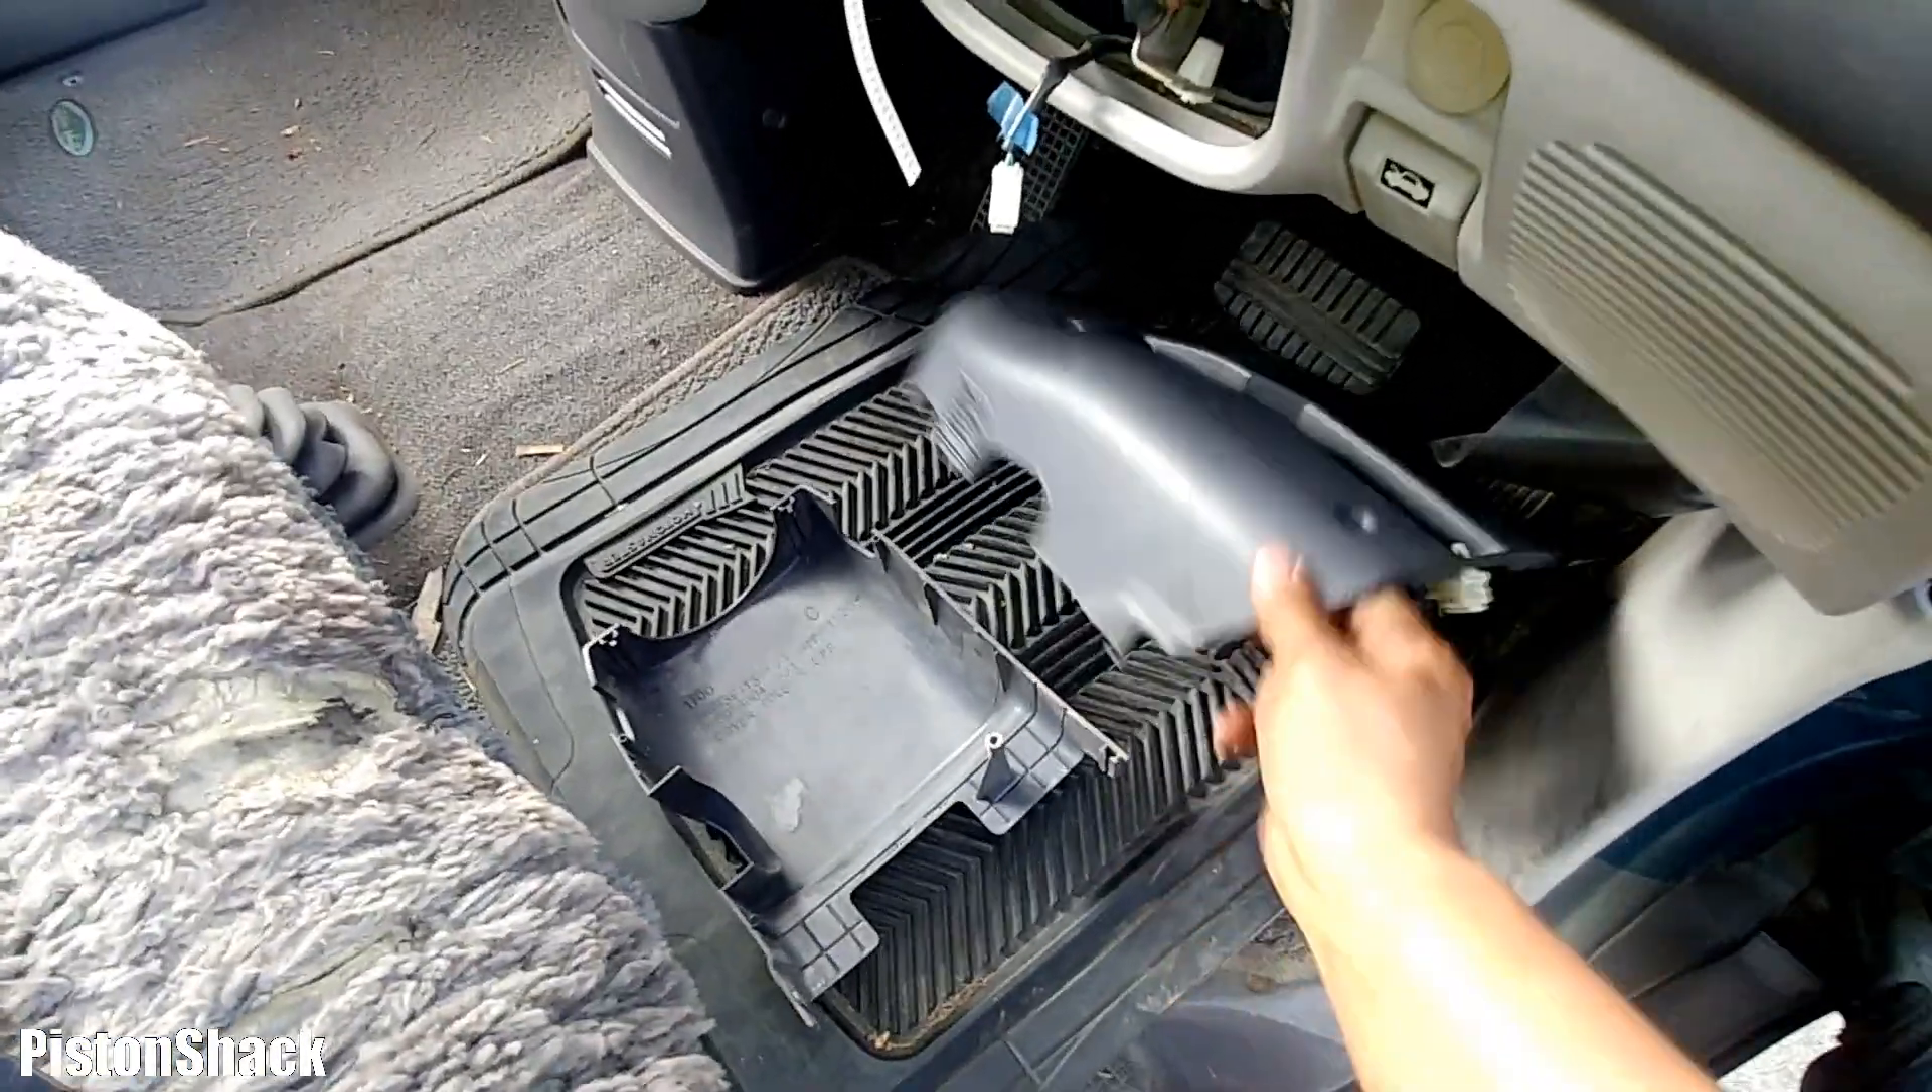As you can see I already have my two column steering columns covers removed.